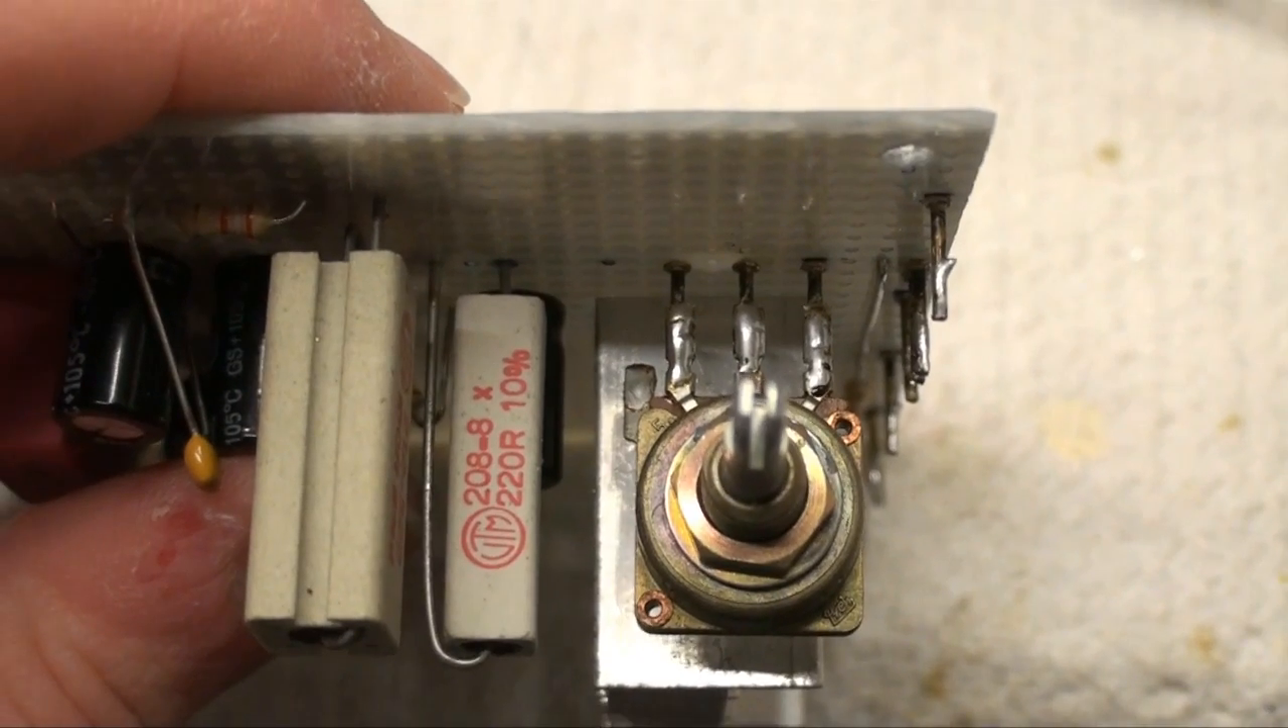What I have done is I cleaned up the wiring on here mounted the potentiometer and the resistor properly on the board as you can see.